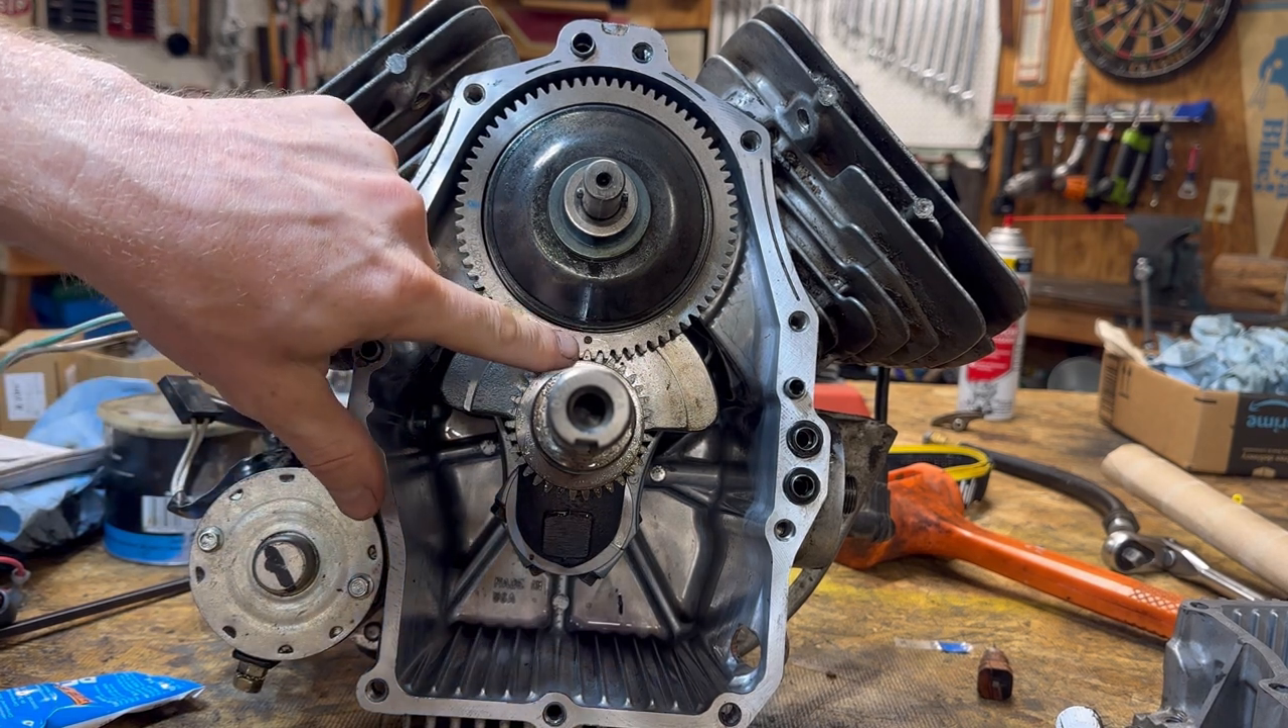I know it feels like I'm teasing you because I am teasing you right now, but we have a couple more items to cover before we put the cover on the engine.